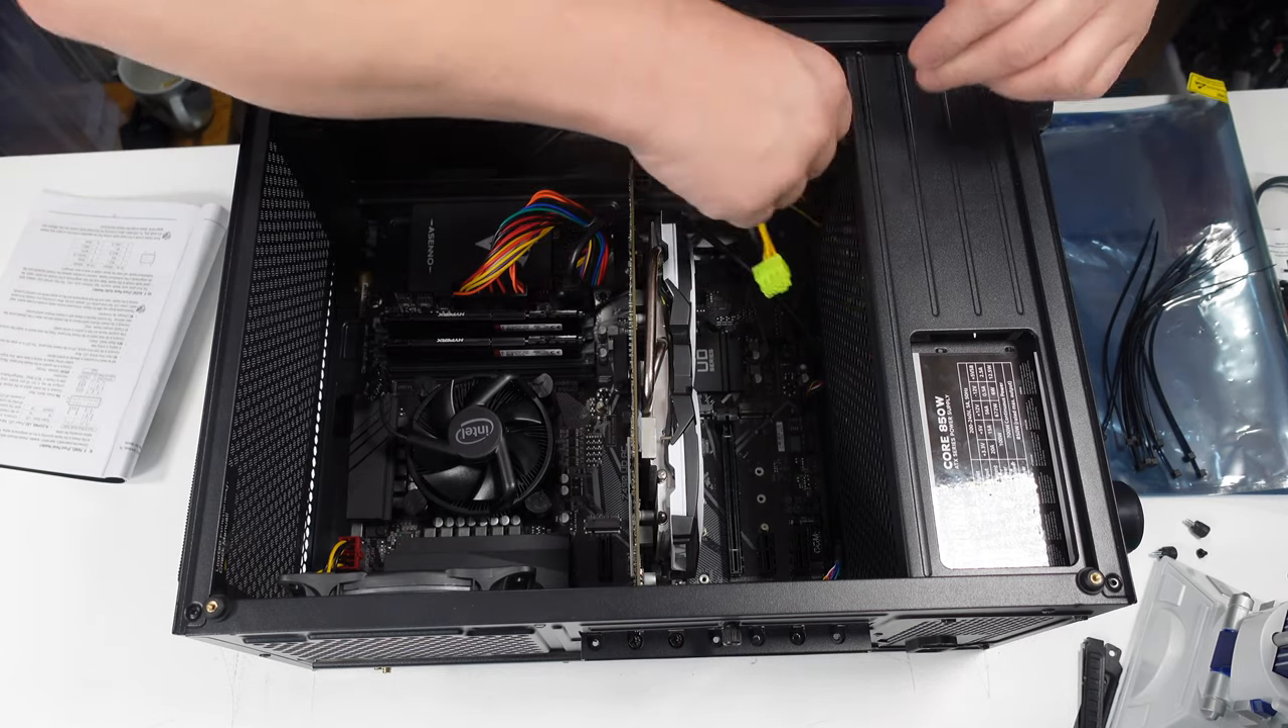Okay so graphics card in place.